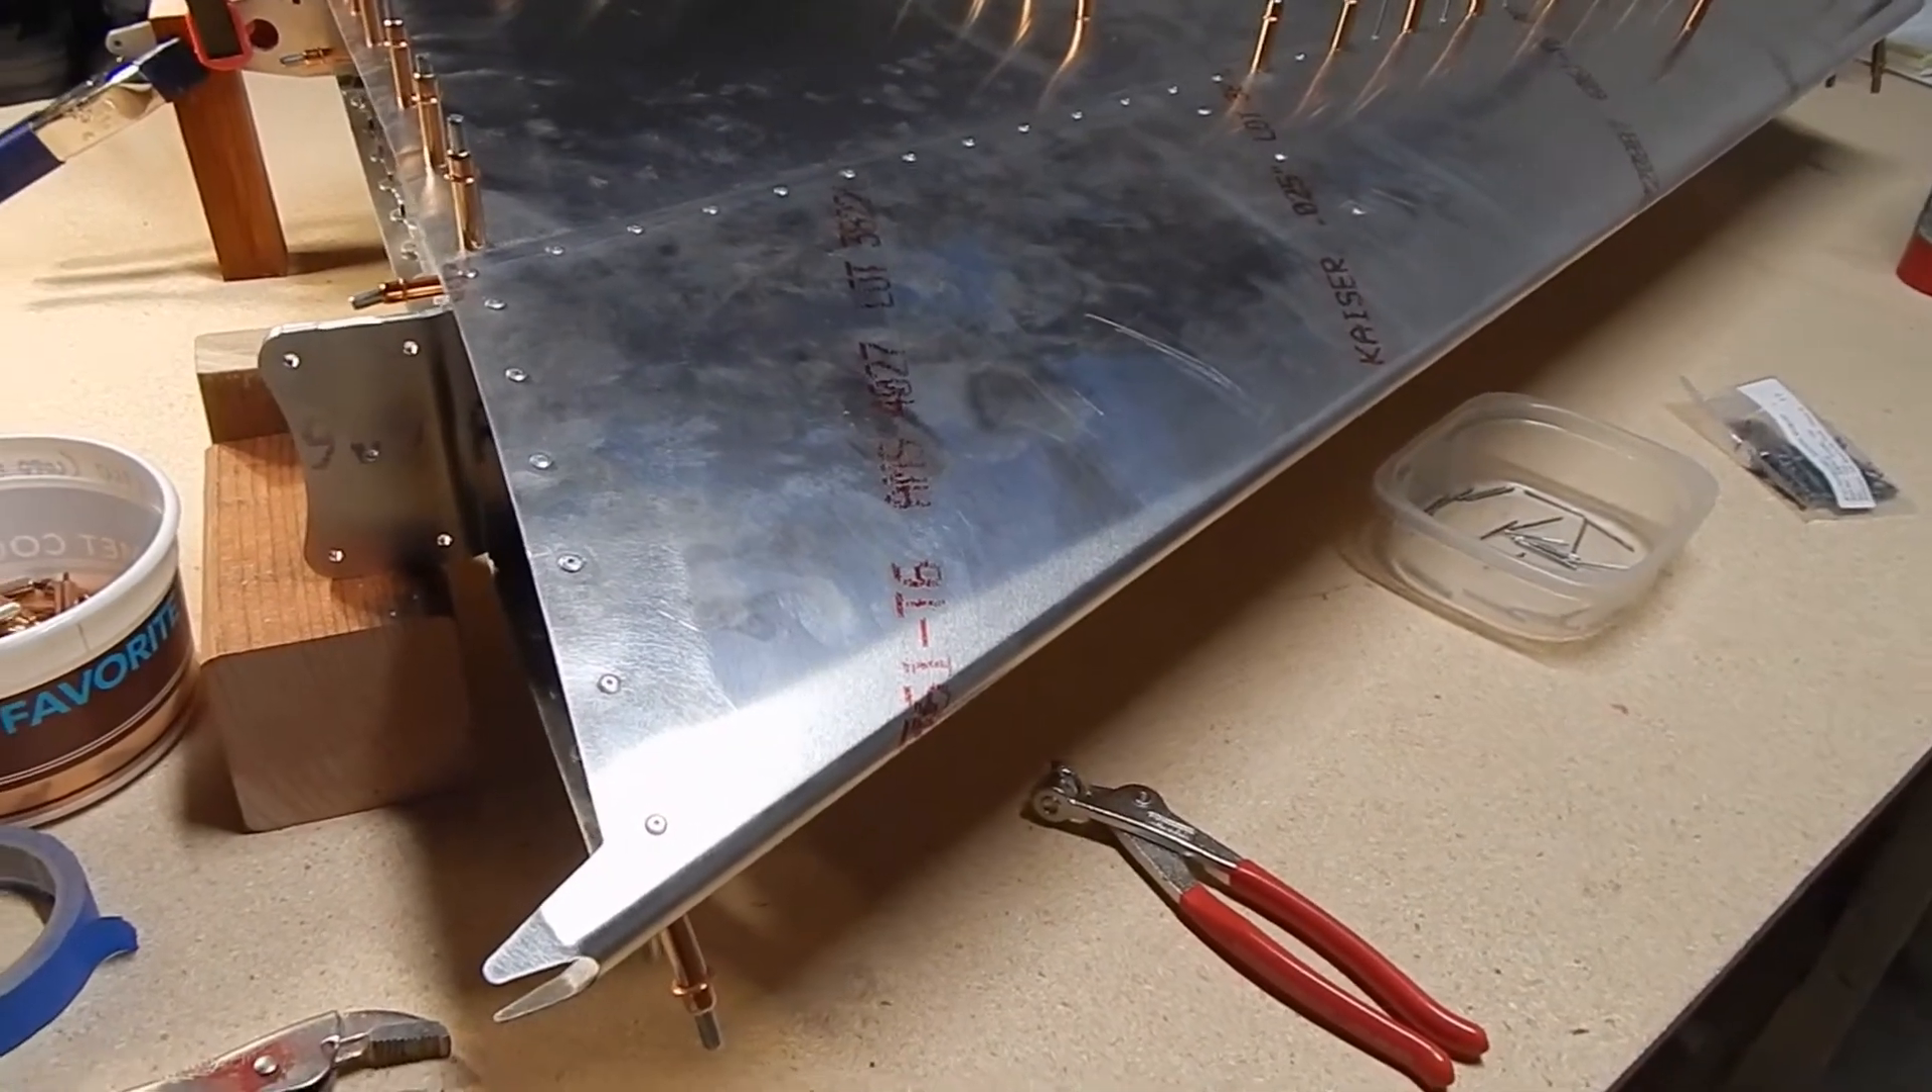The skins are back on clecoed and i'm starting riveting.